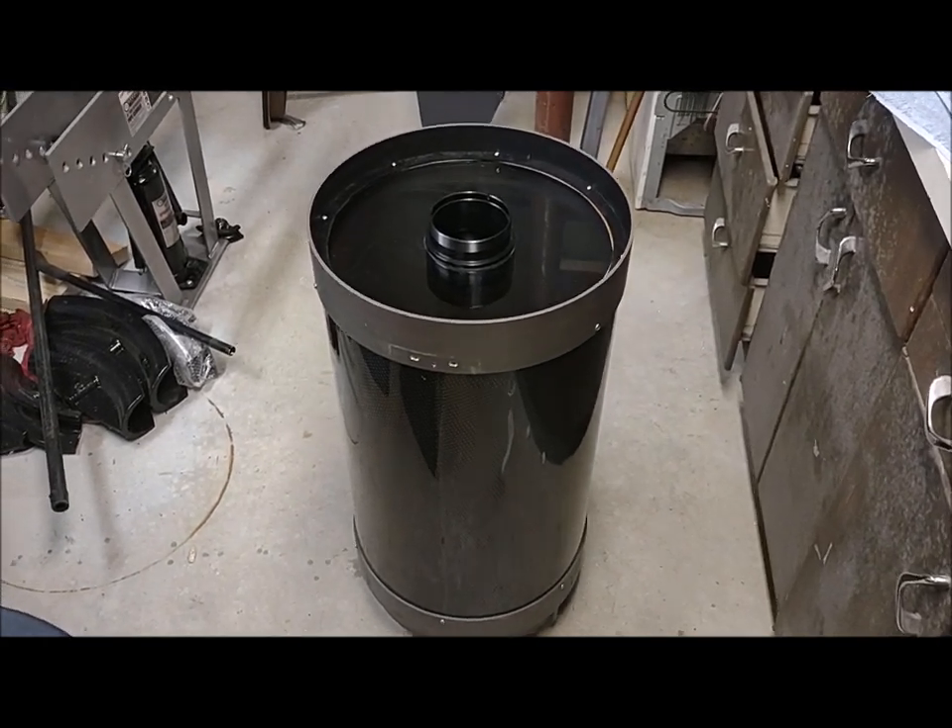So the corrector plate is back installed and so as far as uh installing the adapter for the older c14 so that it'll work with the hyperstar pretty much that is done.